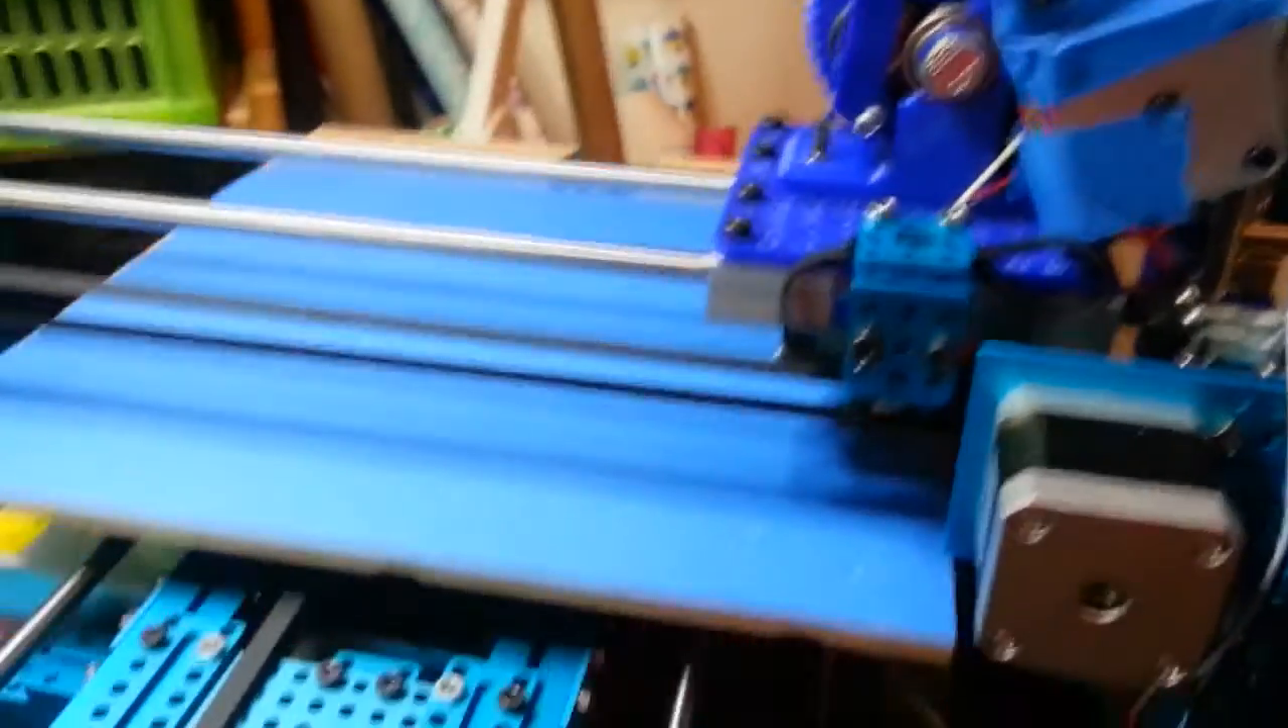I can't really show that now that I've put on the print surface. As you can see, the print surface is covered with blue painter's tape.